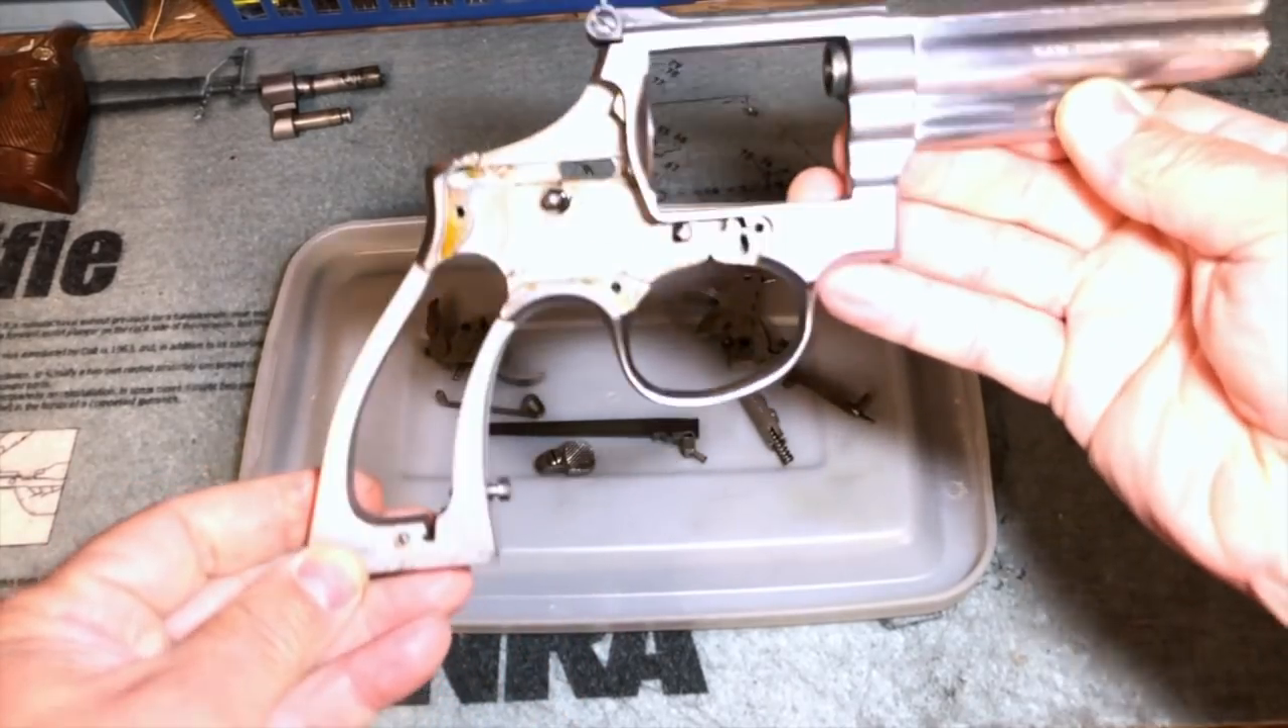So, at this point, I've finished disassembling the frame of our Model 66 here.